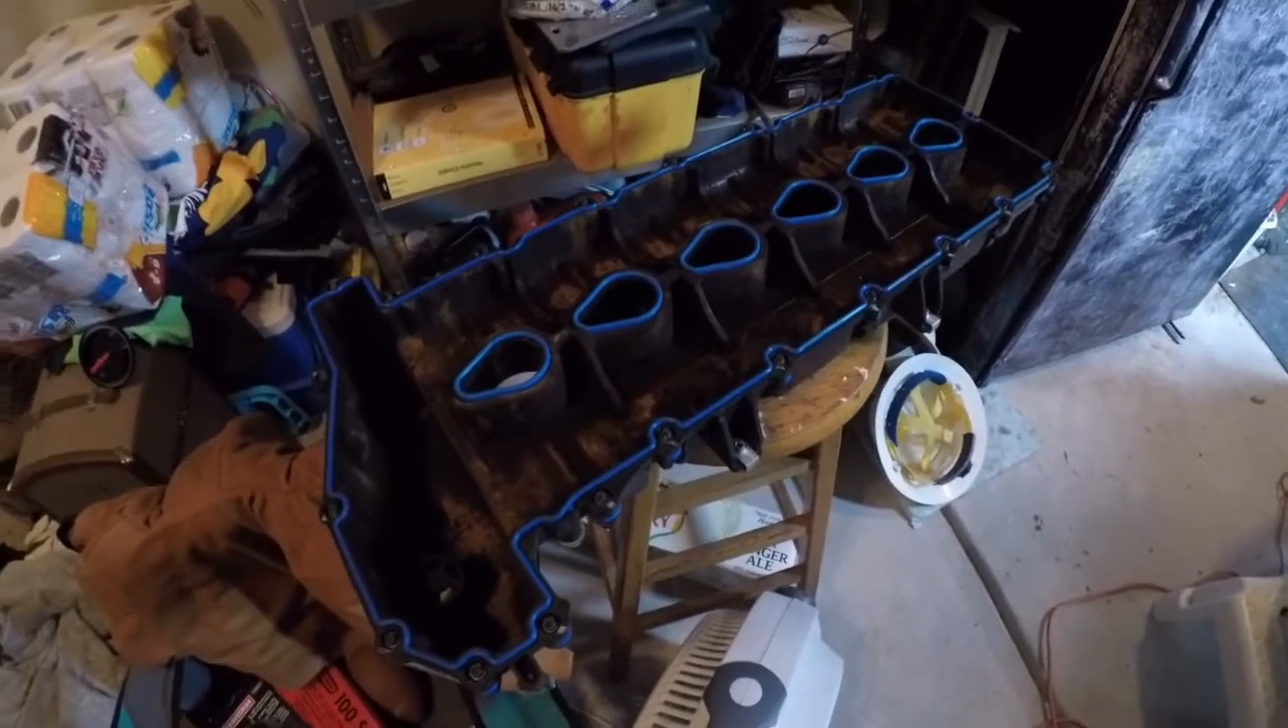I have got new gaskets on the valve cover.